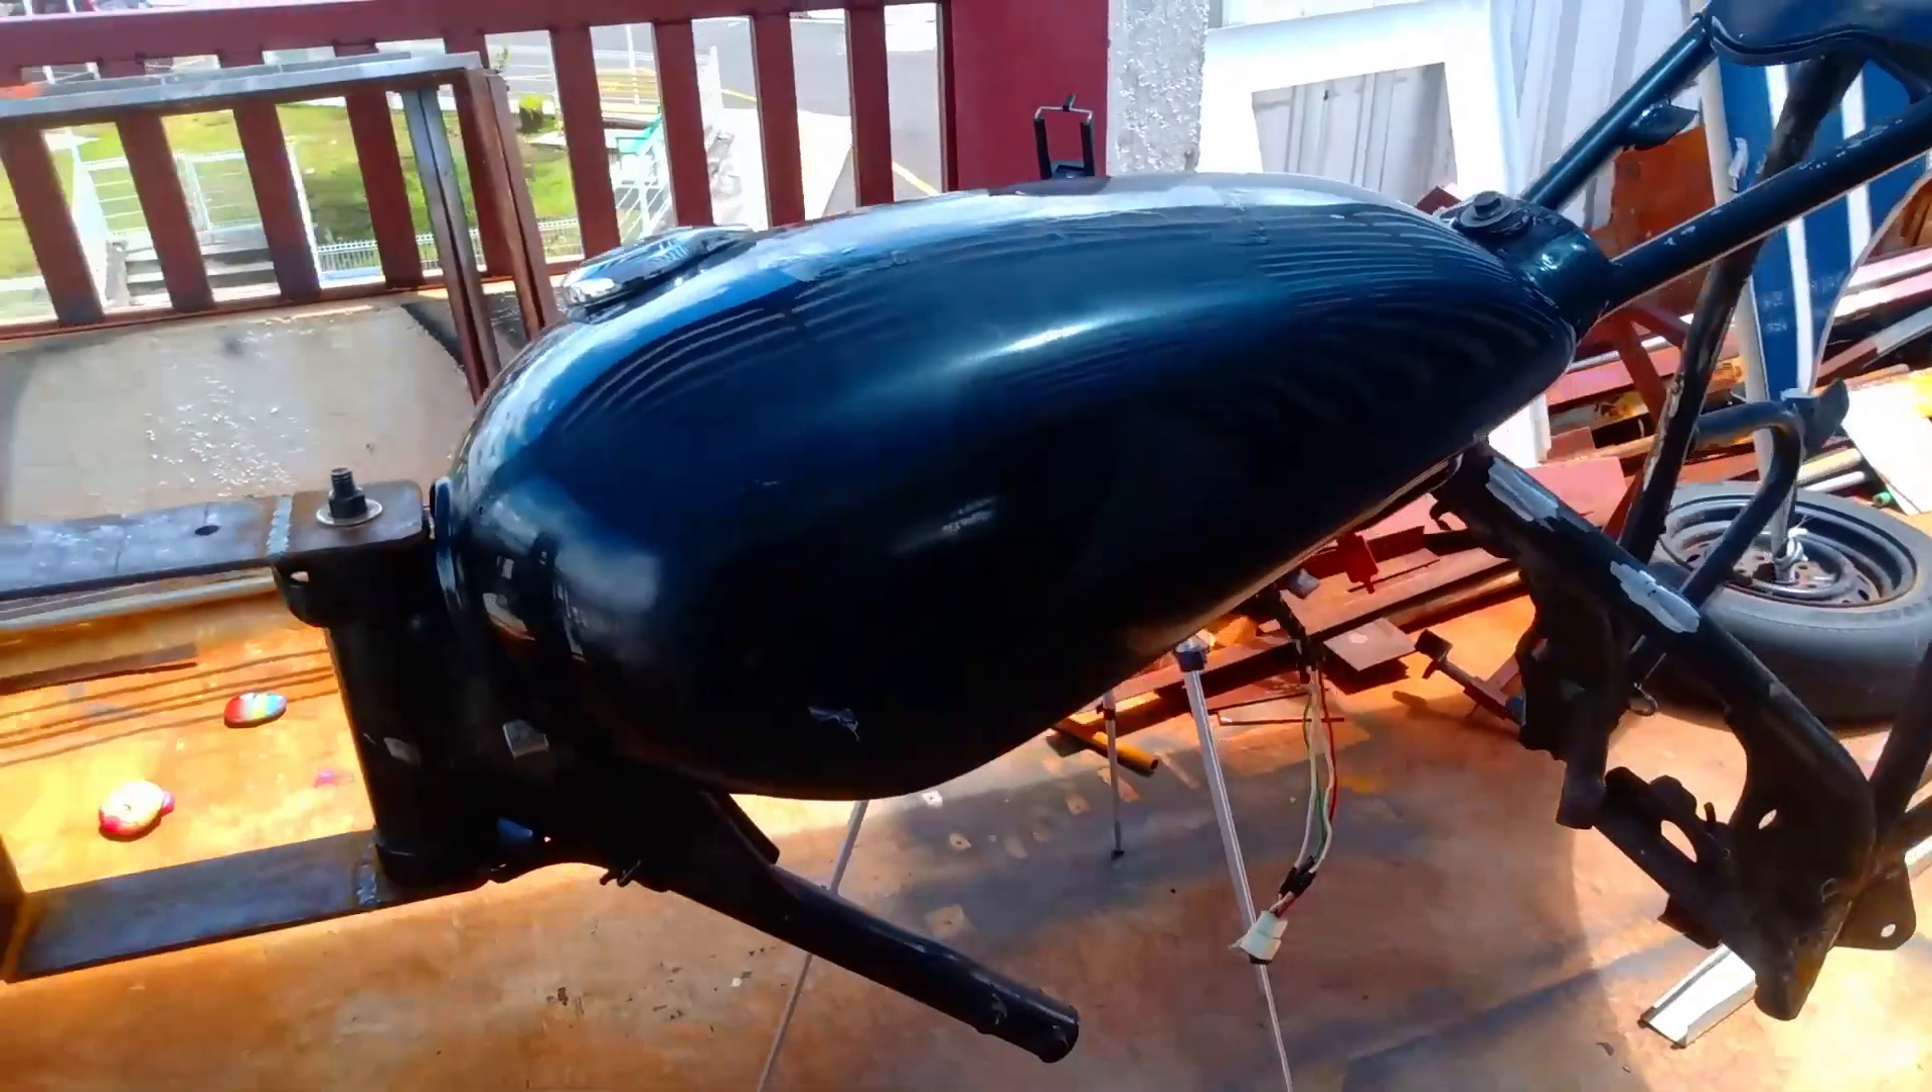Listo, ya está puesto el tanque.